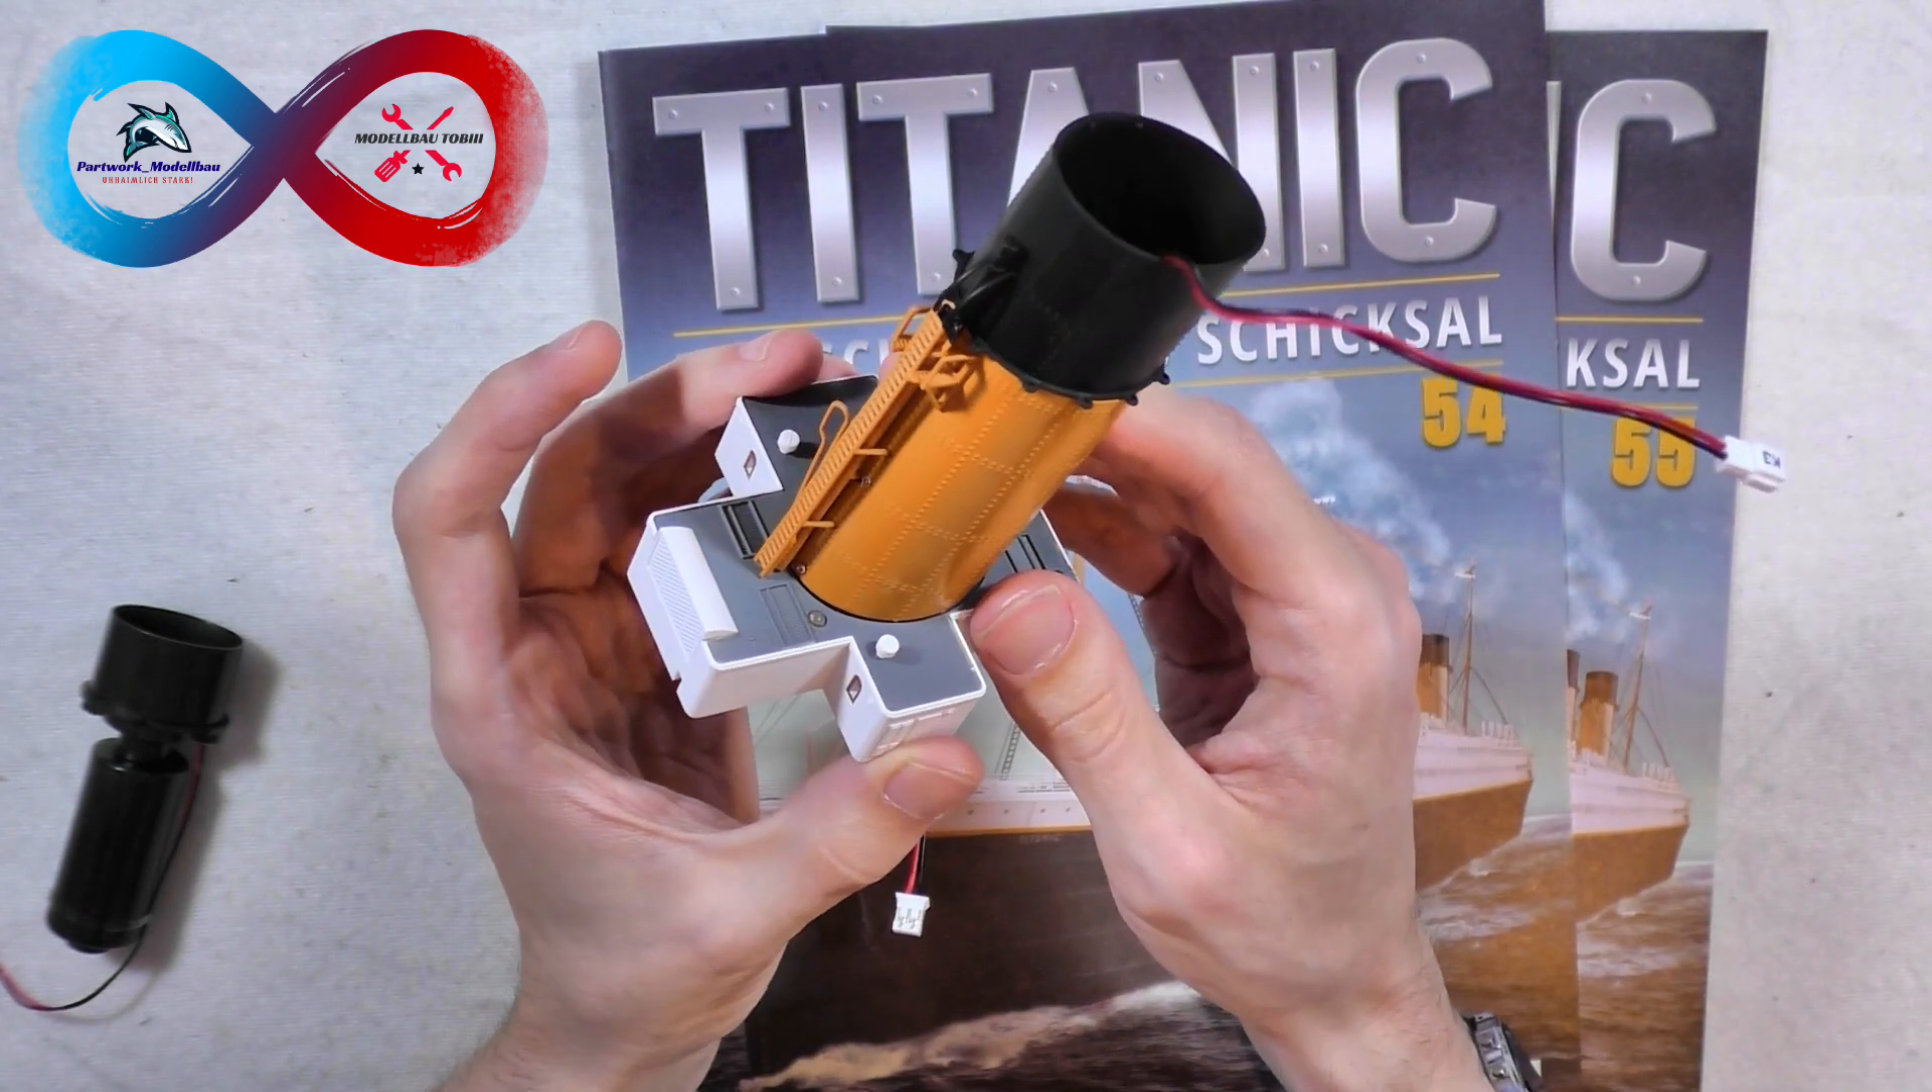Wir haben den dritten Schornstein zusammengebaut.